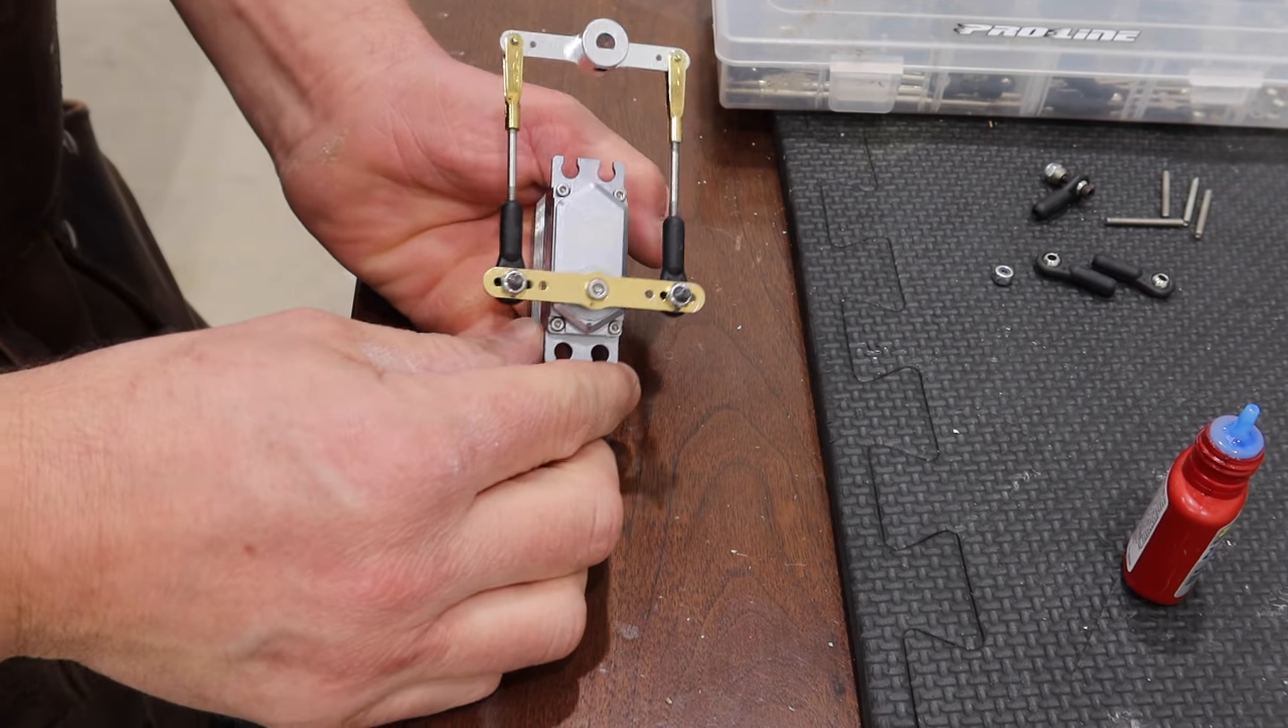All right guys so we have finalized the setup of the linkages so that's what it looks like there.